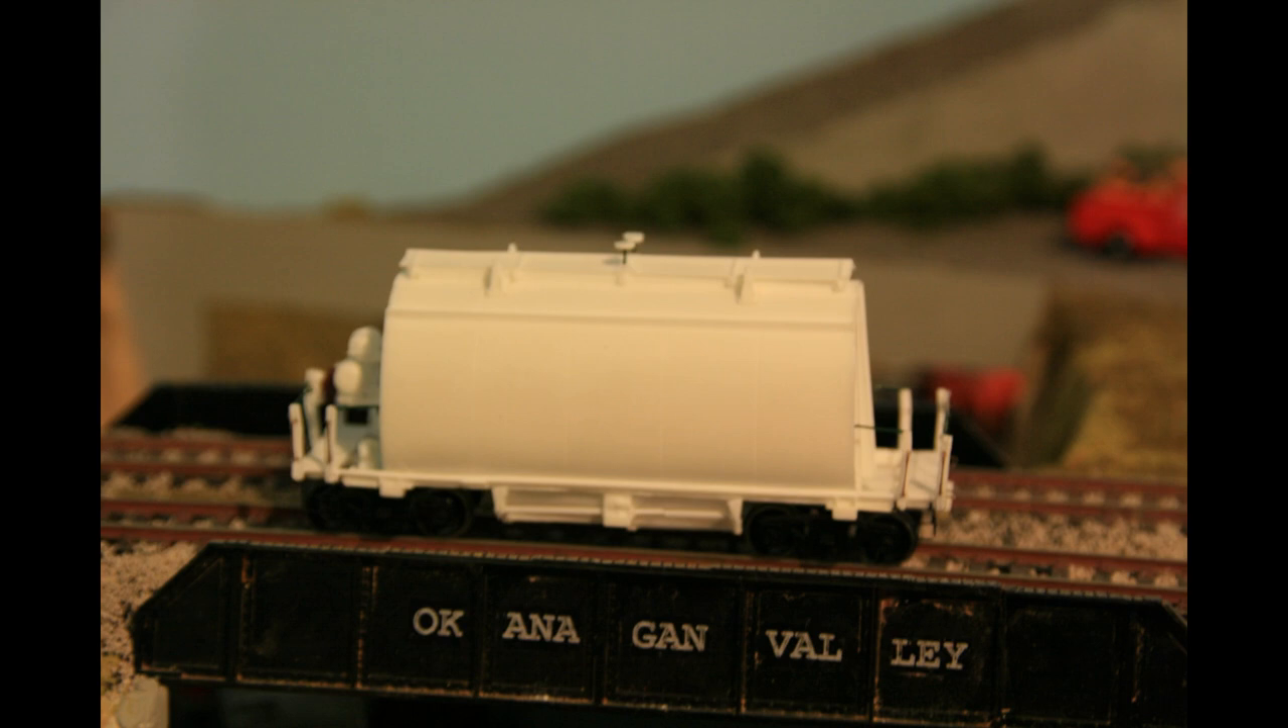Here's a picture of the Ontario Northland car assembled.